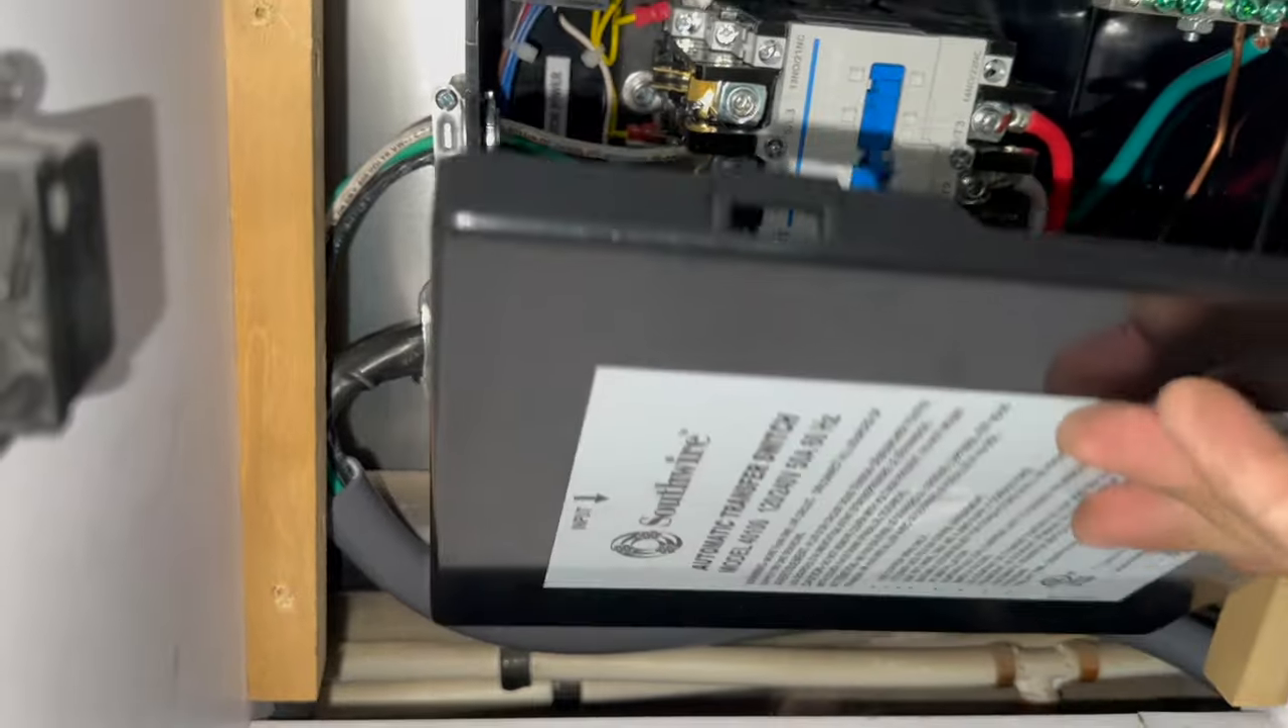So now all that's left is for the lid to go on.